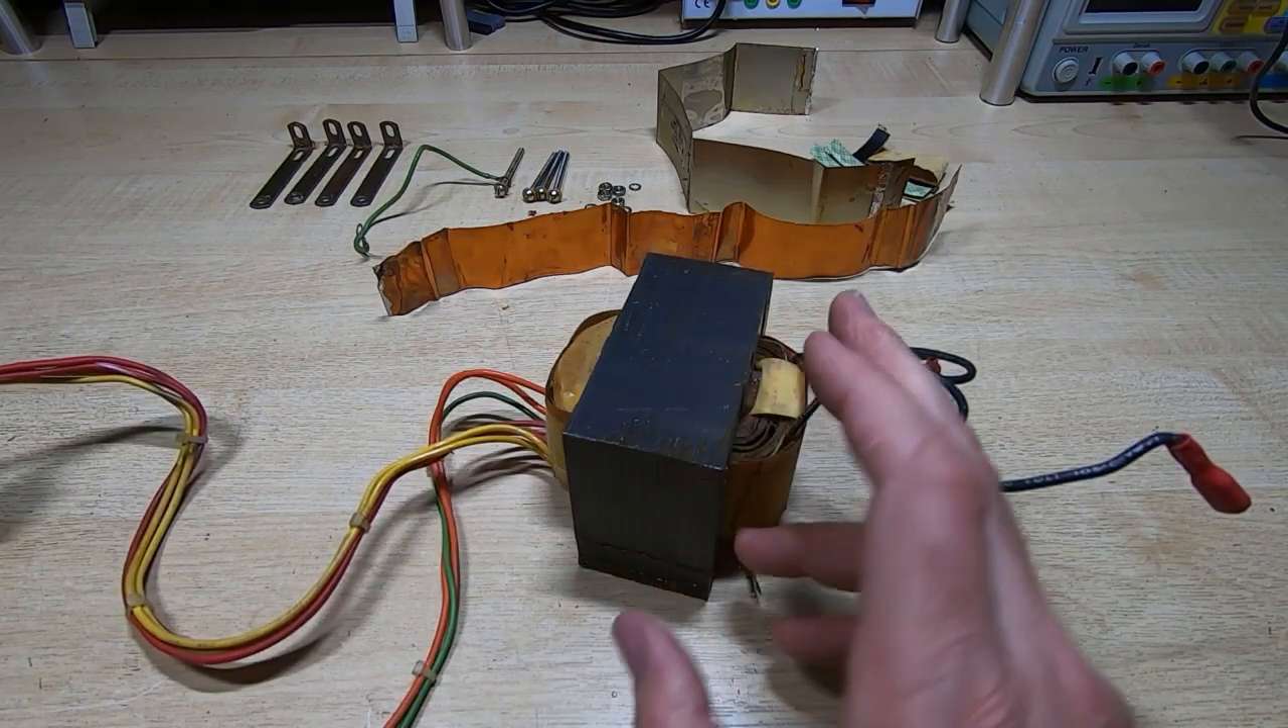Okay so that's step one complete we've got the metalwork off and now starts the fun of trying to get the laminations out.